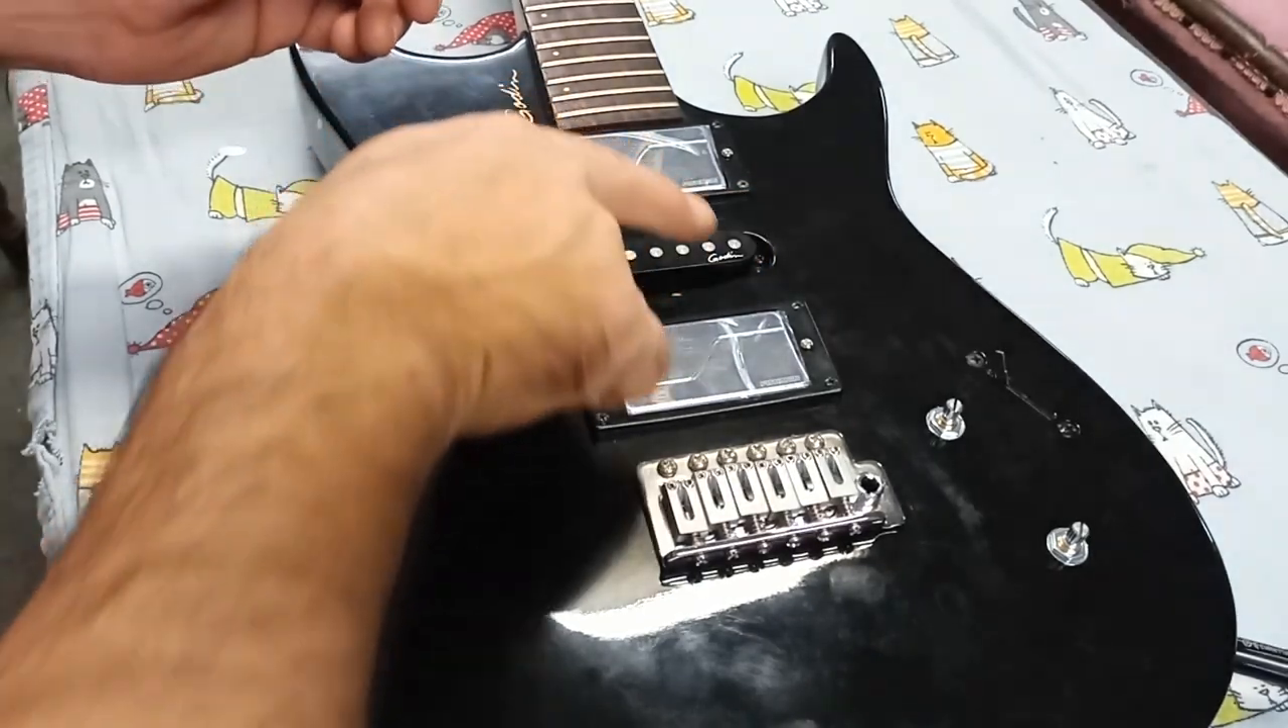I still have the plastic covers on the pickup.